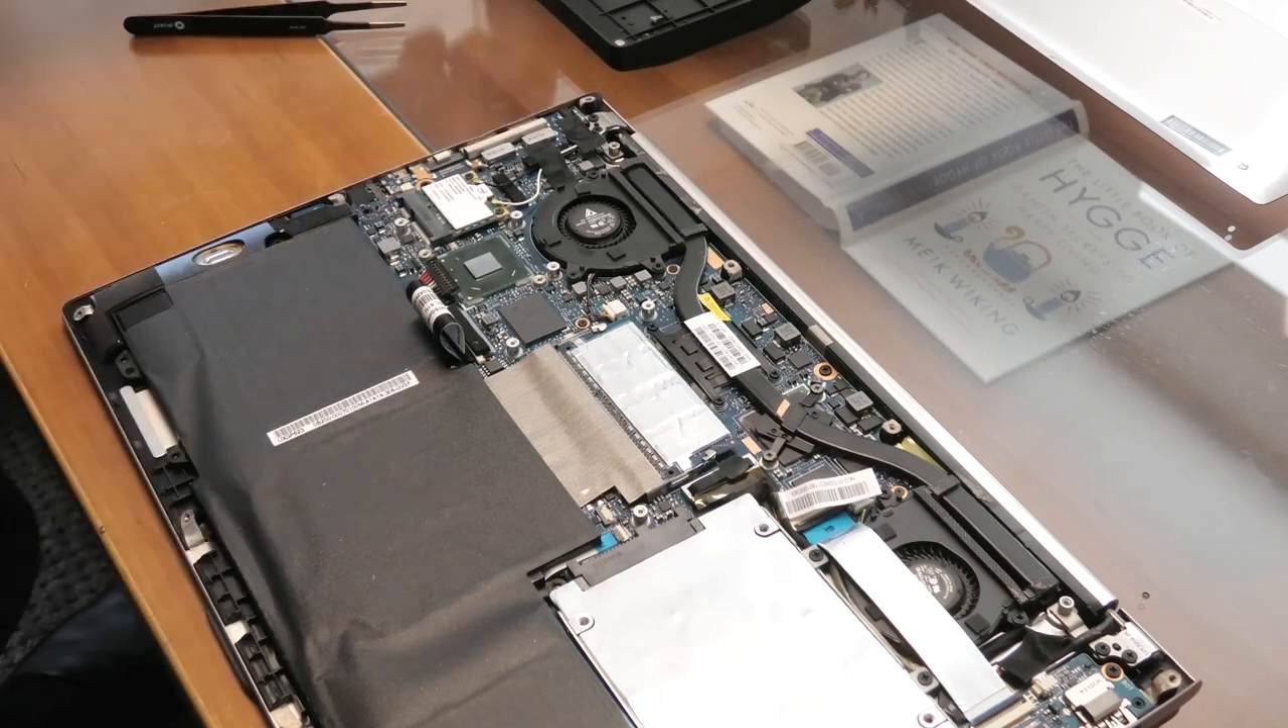The battery is in and we are in luck.